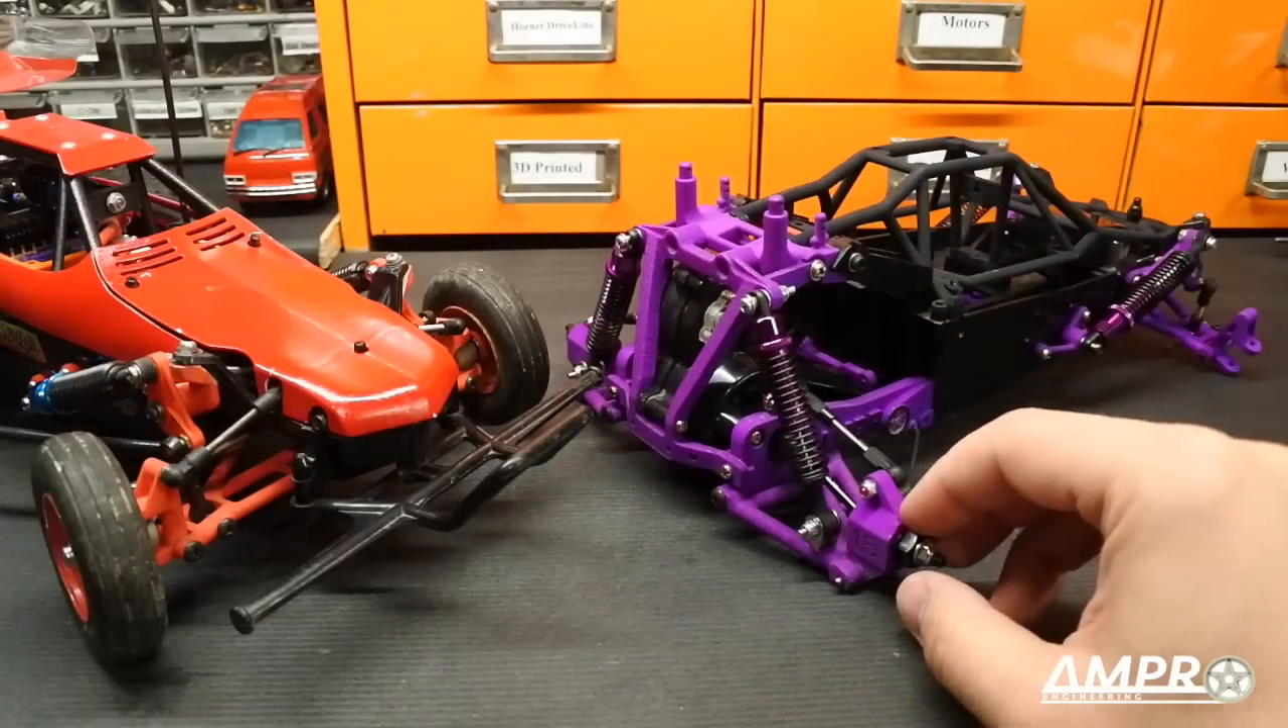Now we are not done yet the rear suspension is going to need rims.